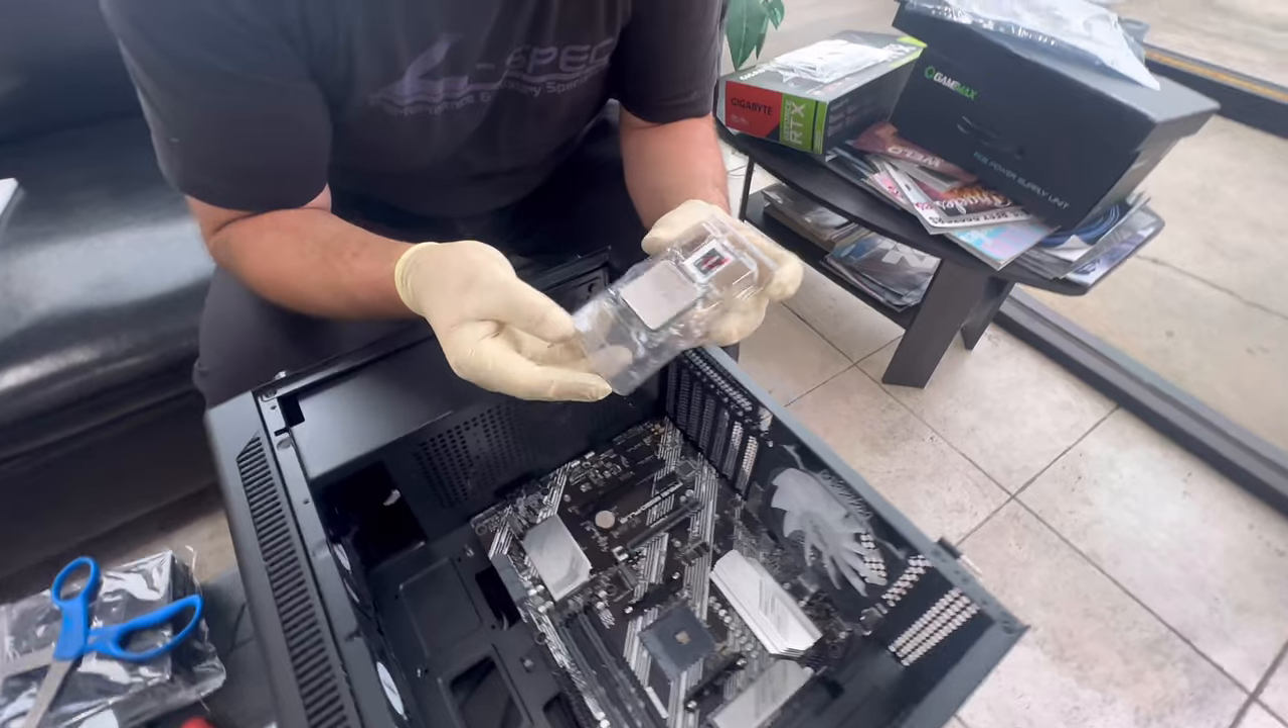You installed the motherboard. The motherboard is installed.